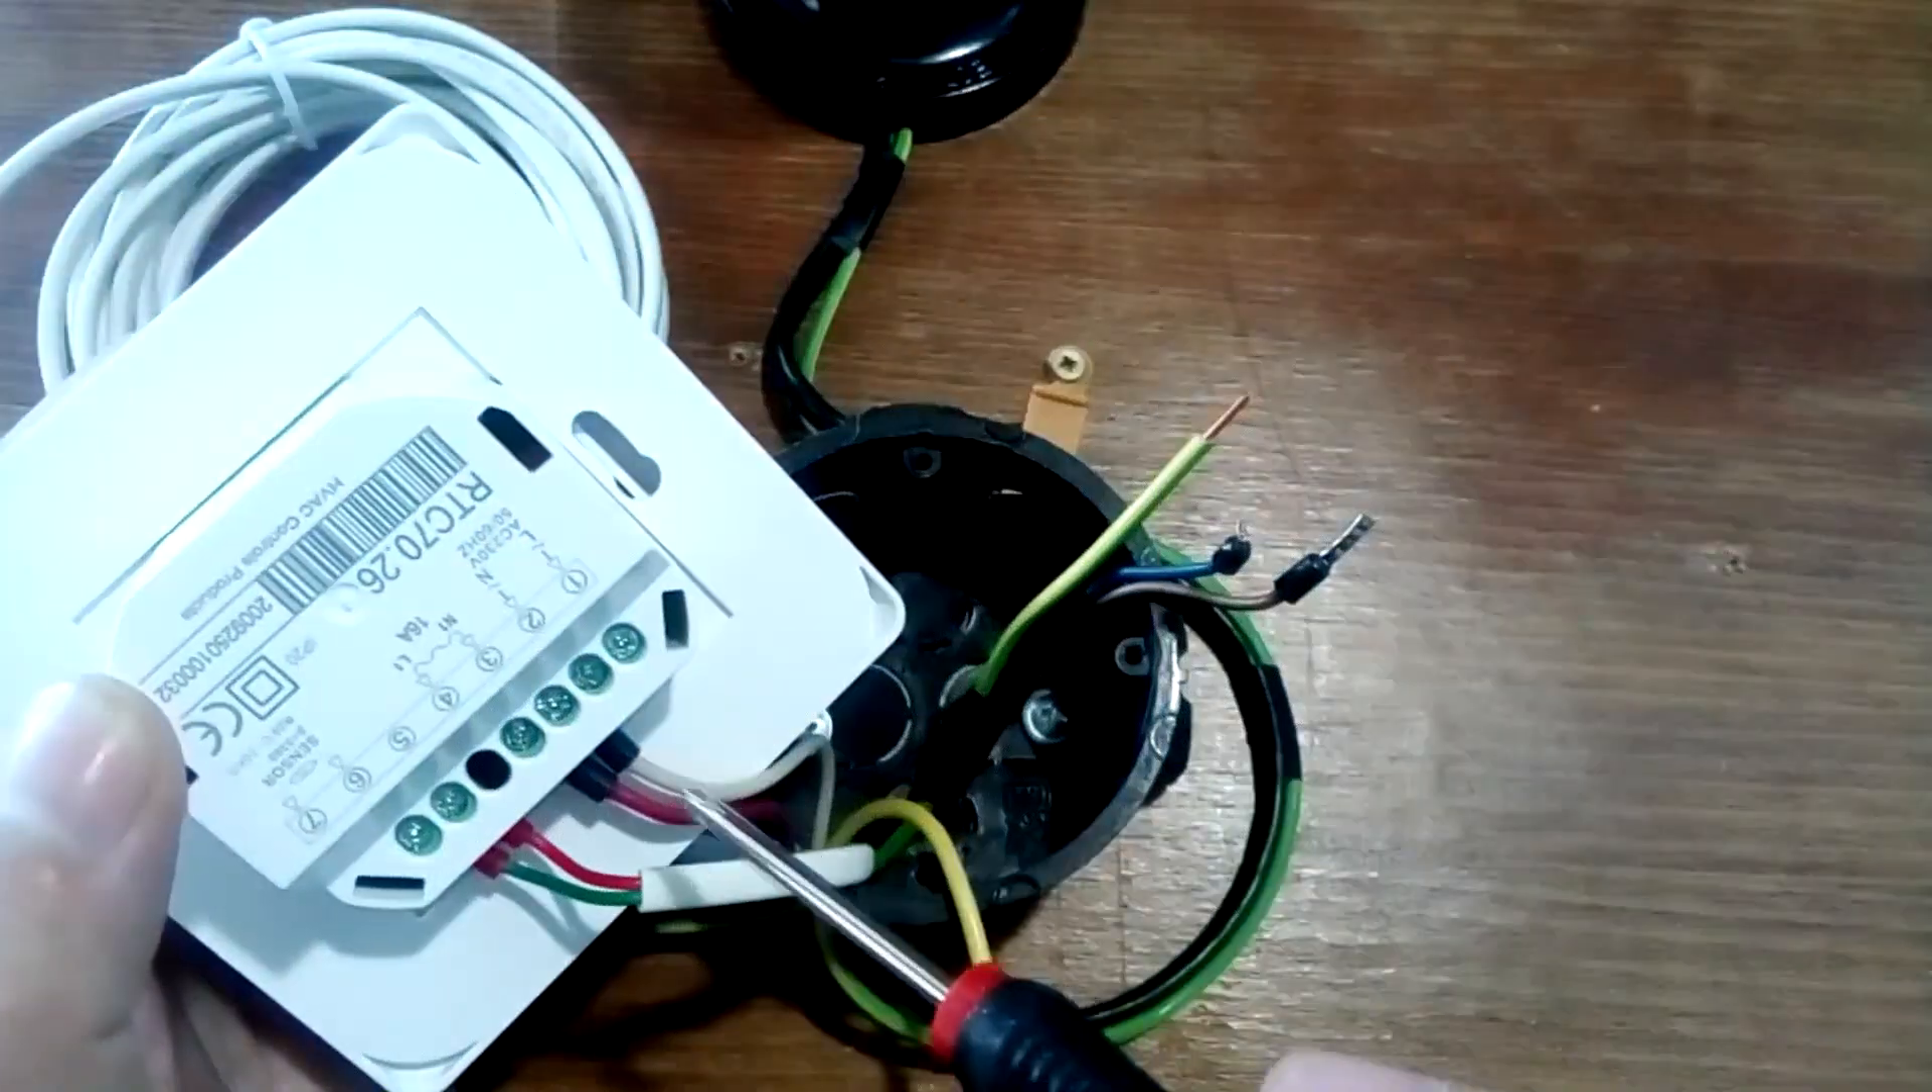We do not connect the grounding wire yet.